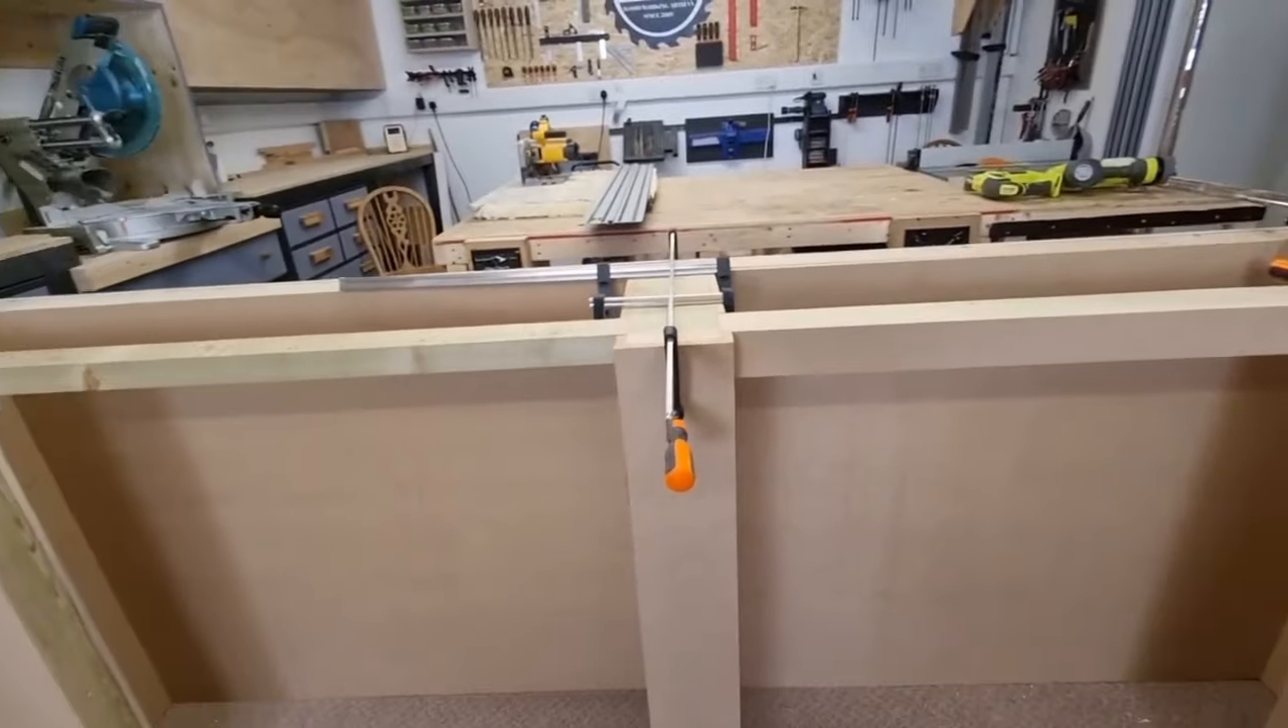As you can see we've almost finished adding all the MDF we're just doing some trim pieces now to hide any parts of the framework.